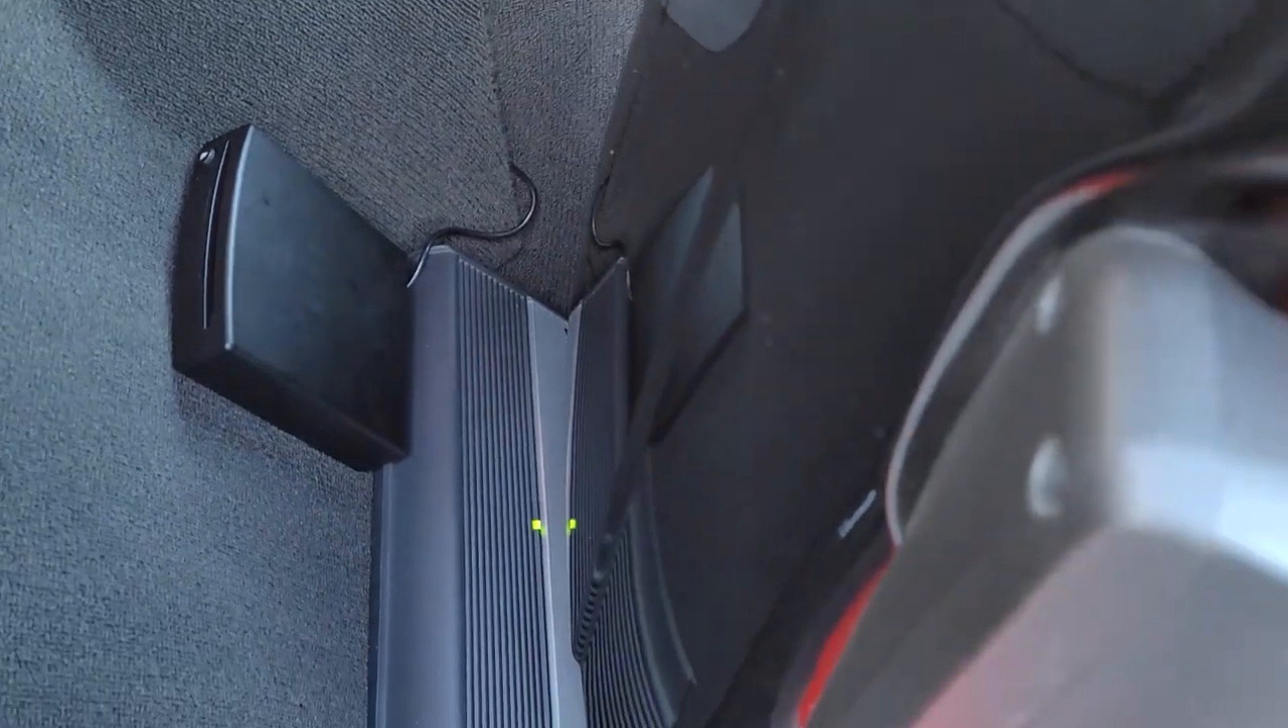All right, guys, you can see right here, got that amp tucked away in there right behind the passenger seat. We've got the CD player ready to go.